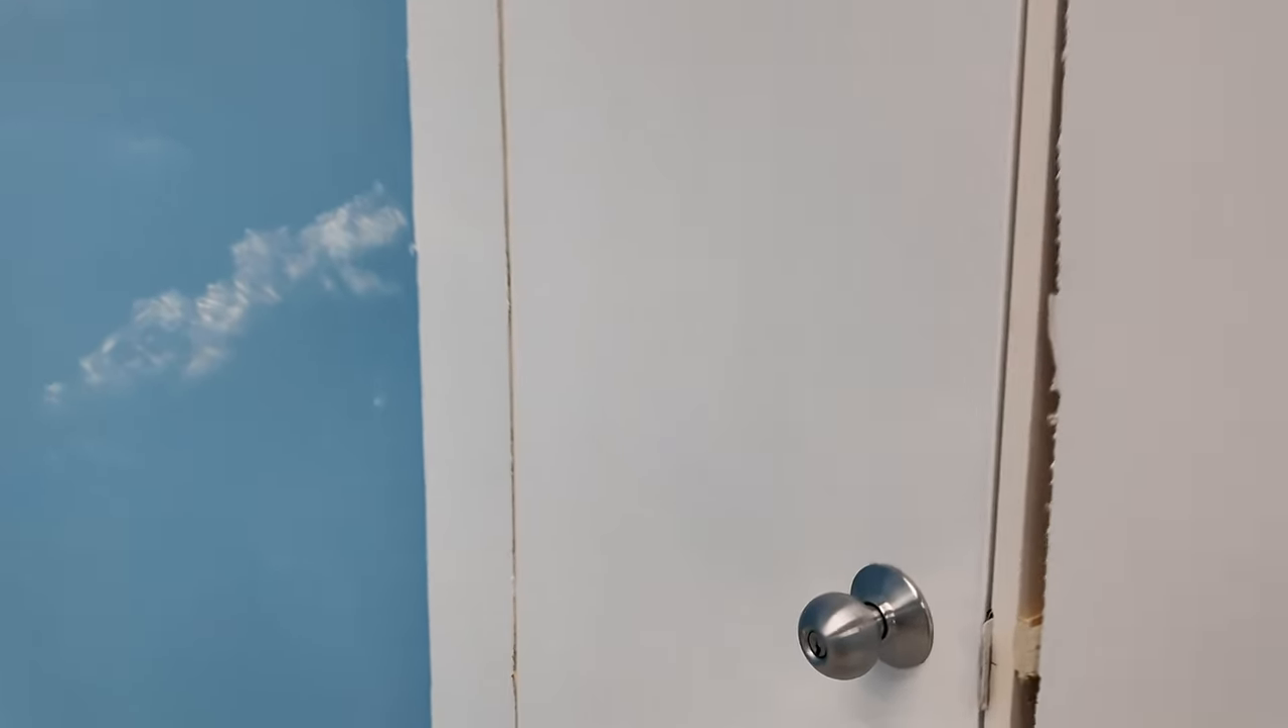This door right here has been added as well.